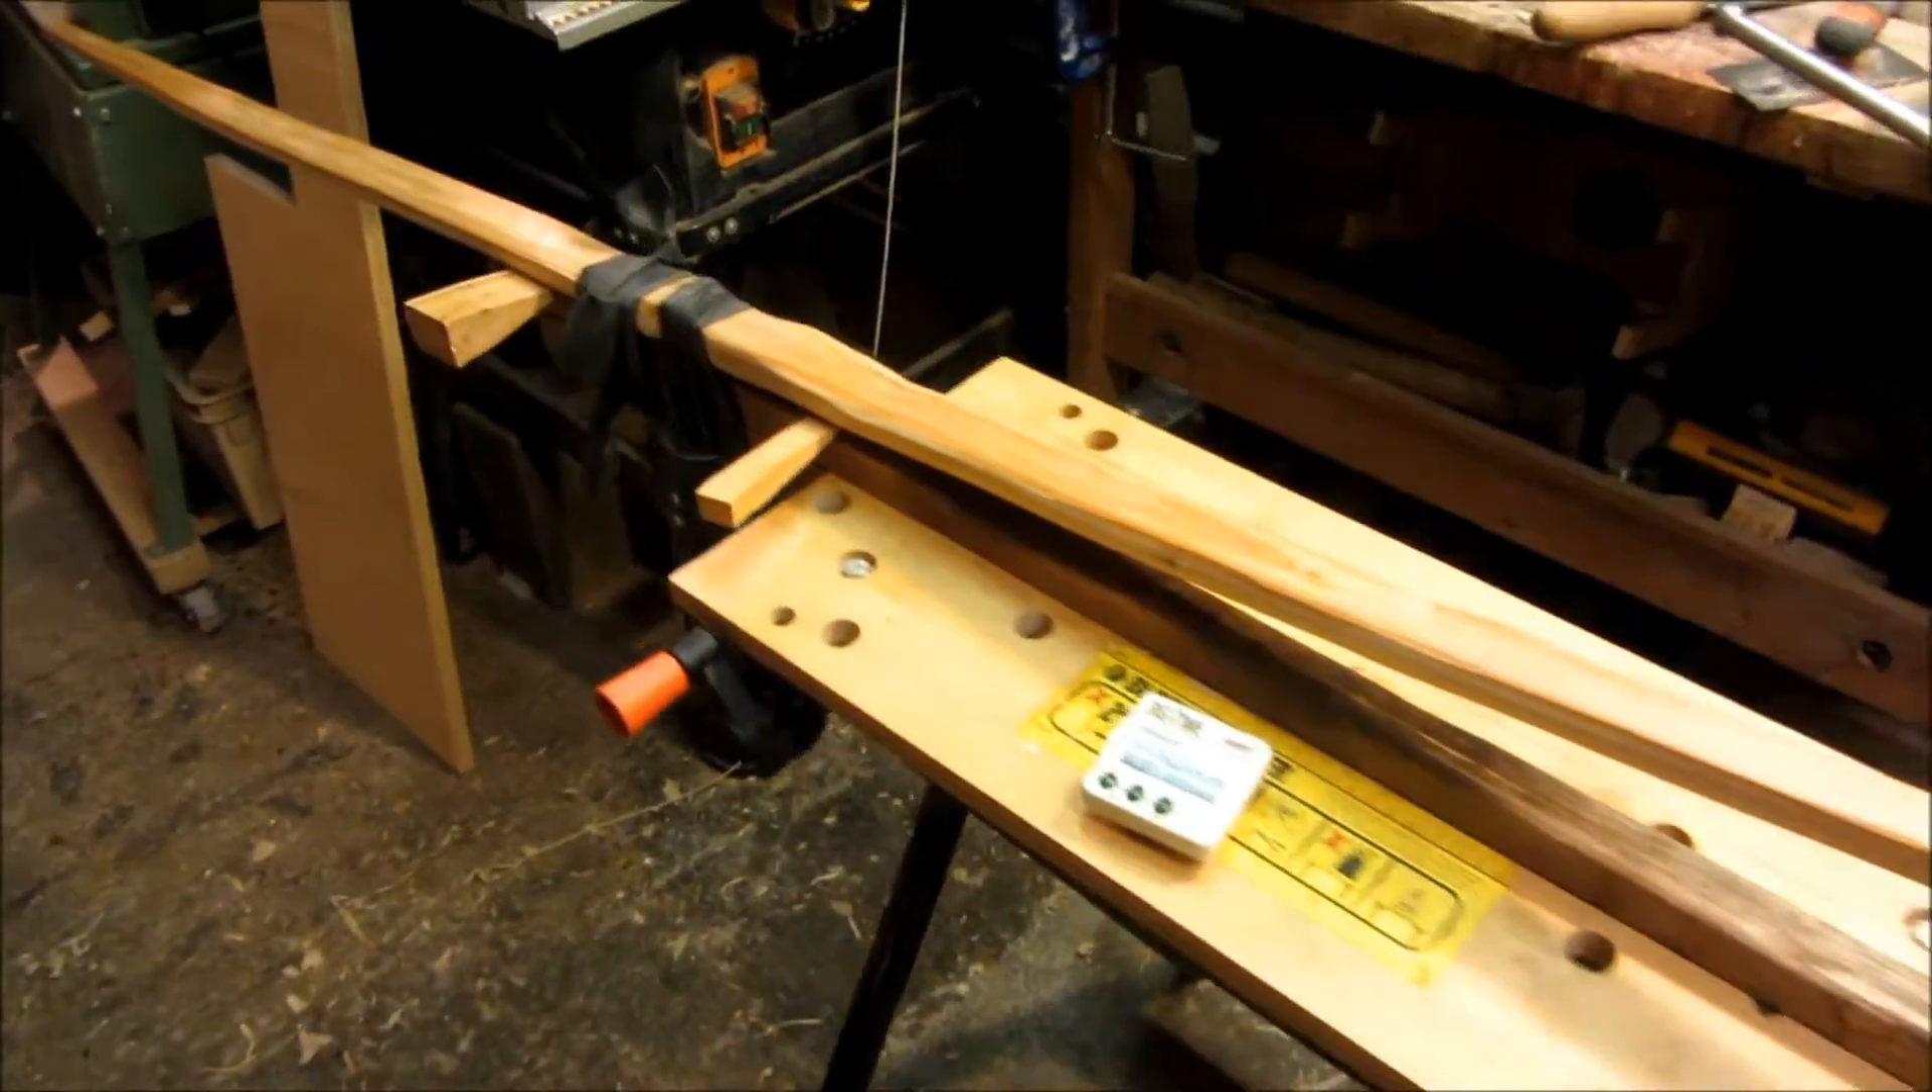You can see I've got the bow already strapped up.